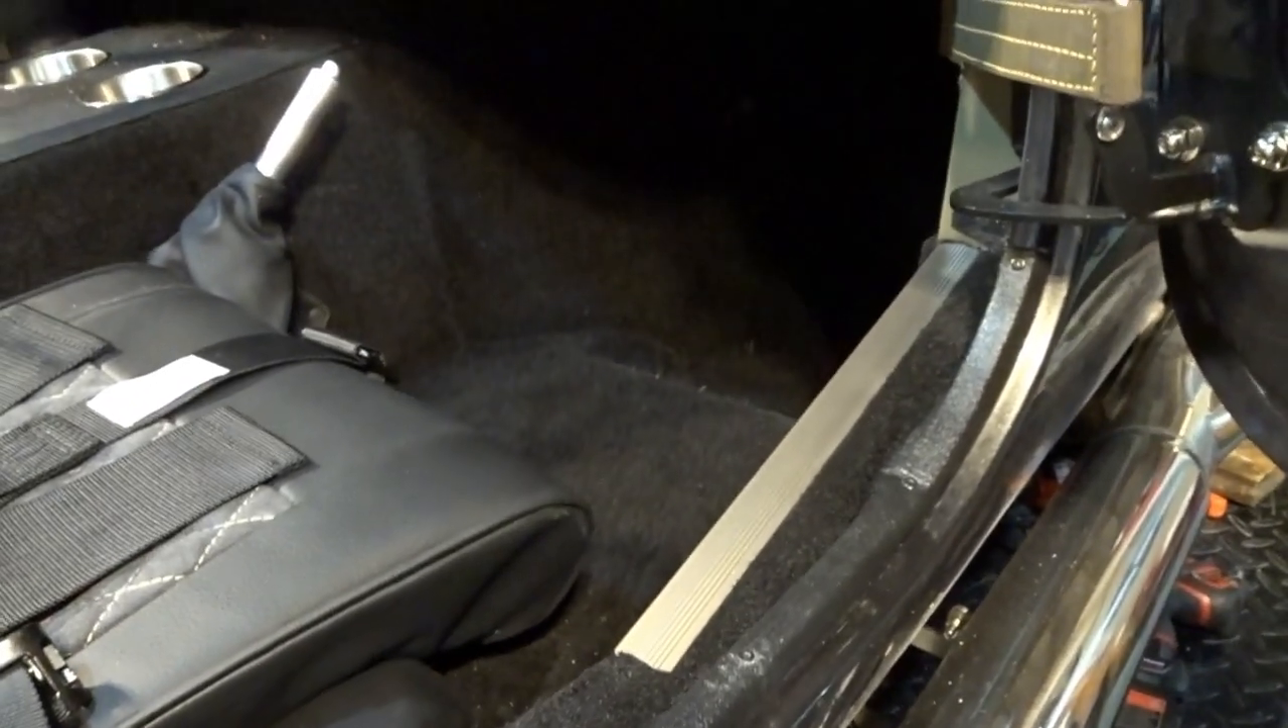So, we wrapped the carpeting around the piece, pop riveted it in, and then folded the carpet over and then added our trim piece and our finished molding on the edge of the door.